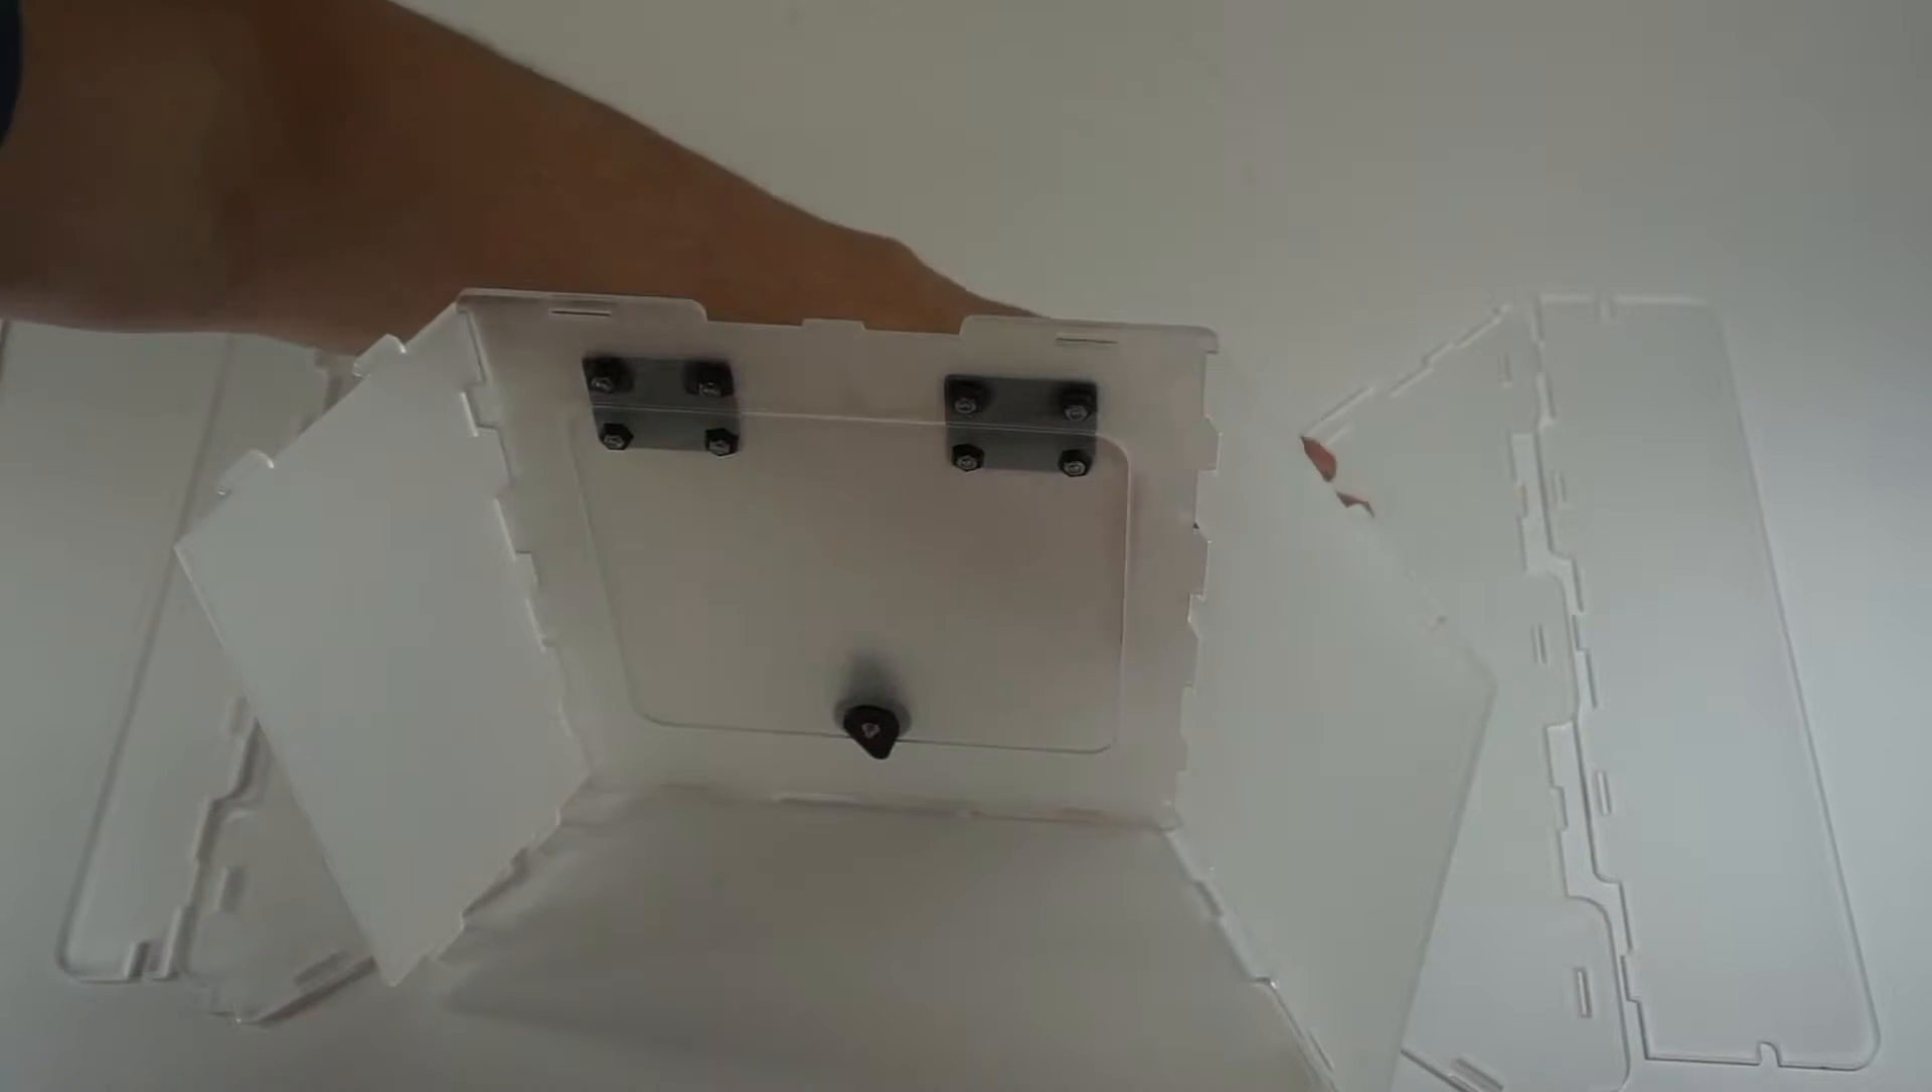Slight bending motion and now we've attached the top and the bottom and again they're free to hinge until we attach the sides which we're going to do next.